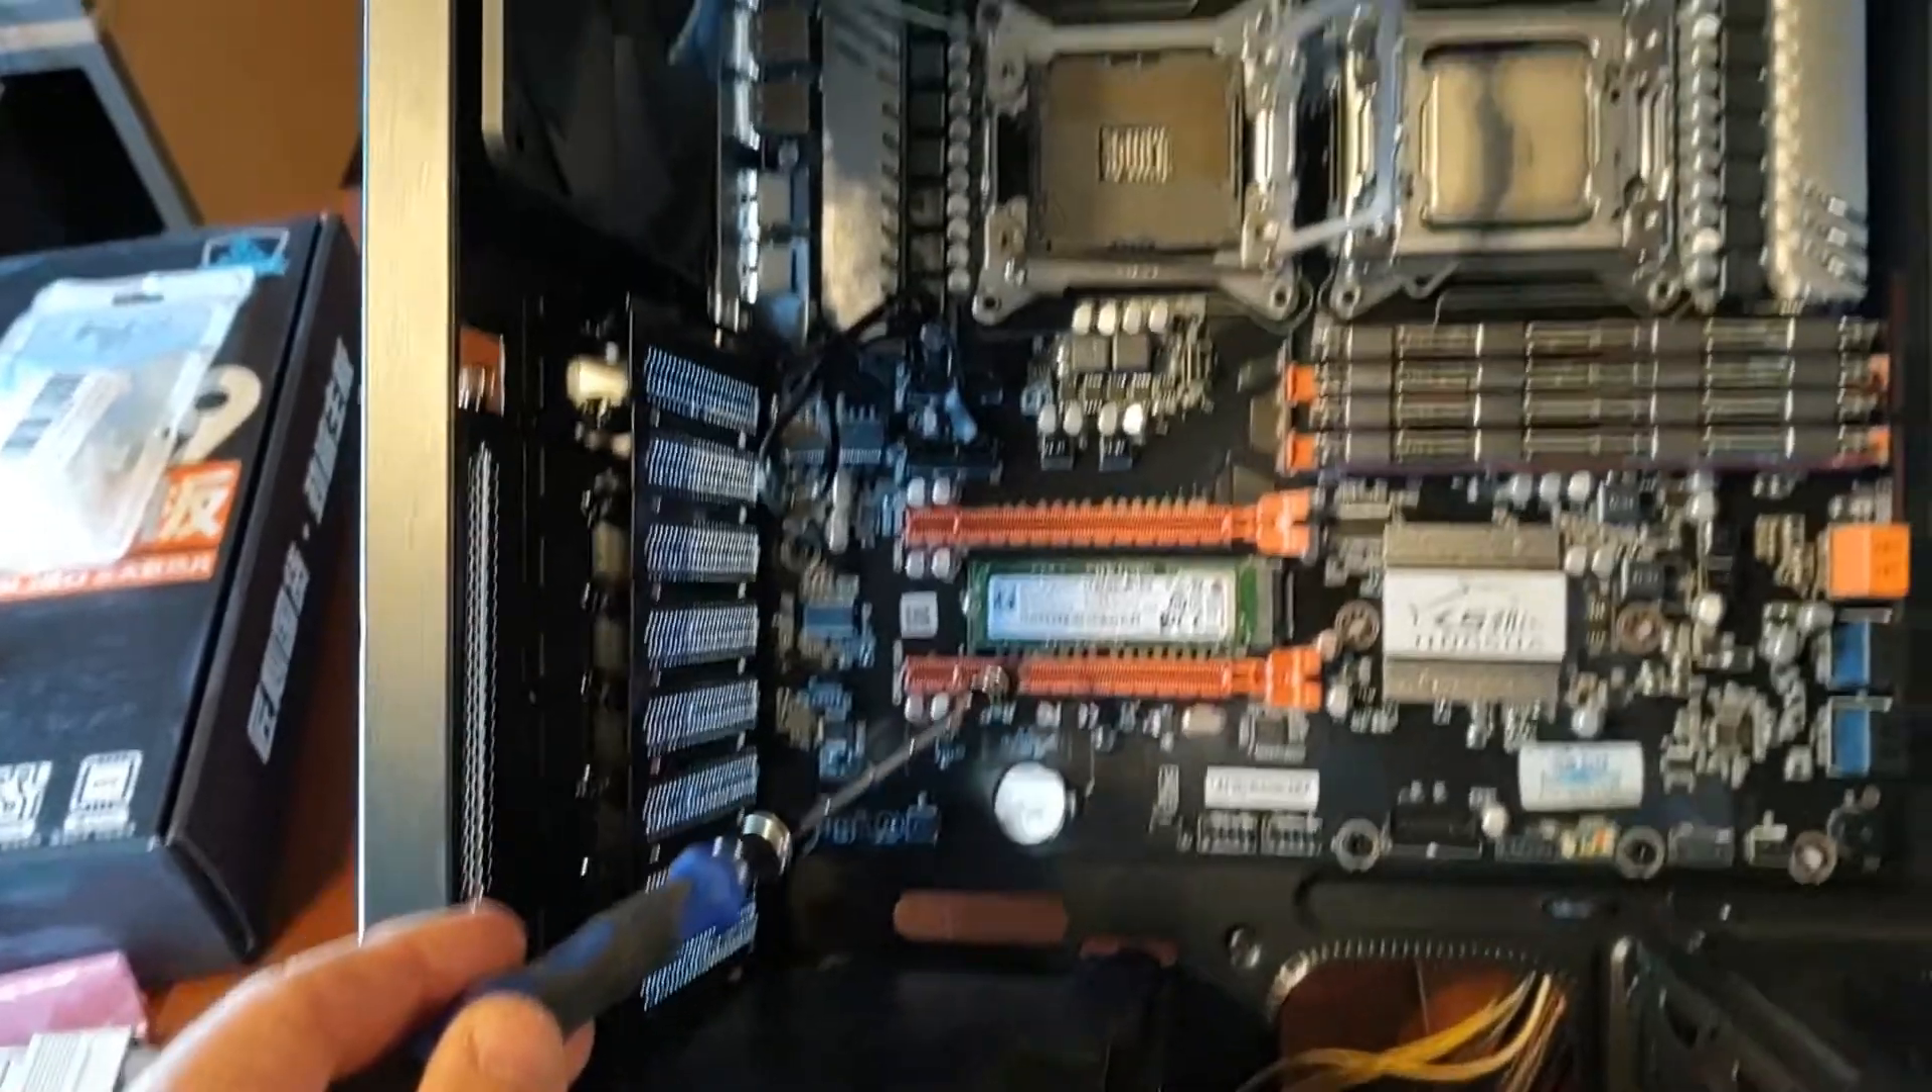You might notice that one of the processors is missing. That's right. I haven't mounted it yet, and that's something I want to talk to you about first.